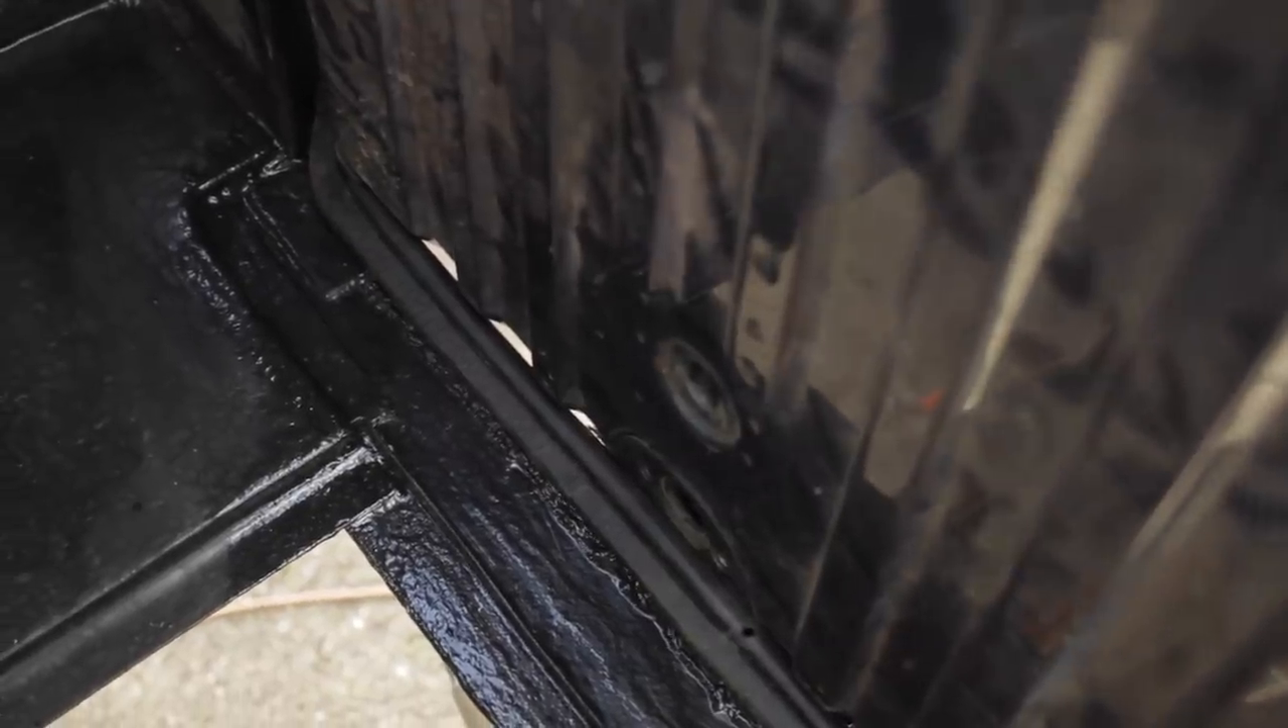Our seal is not meeting the tailgate.